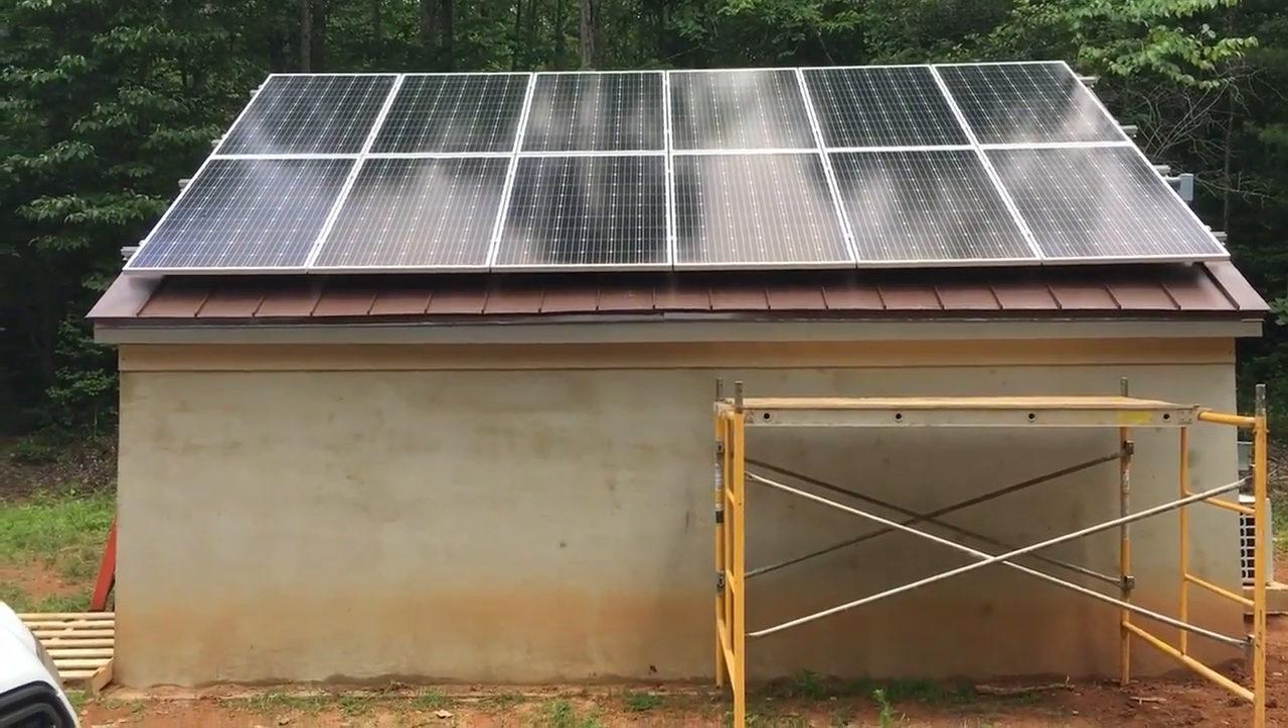So all 12 of the 295 panels are up.